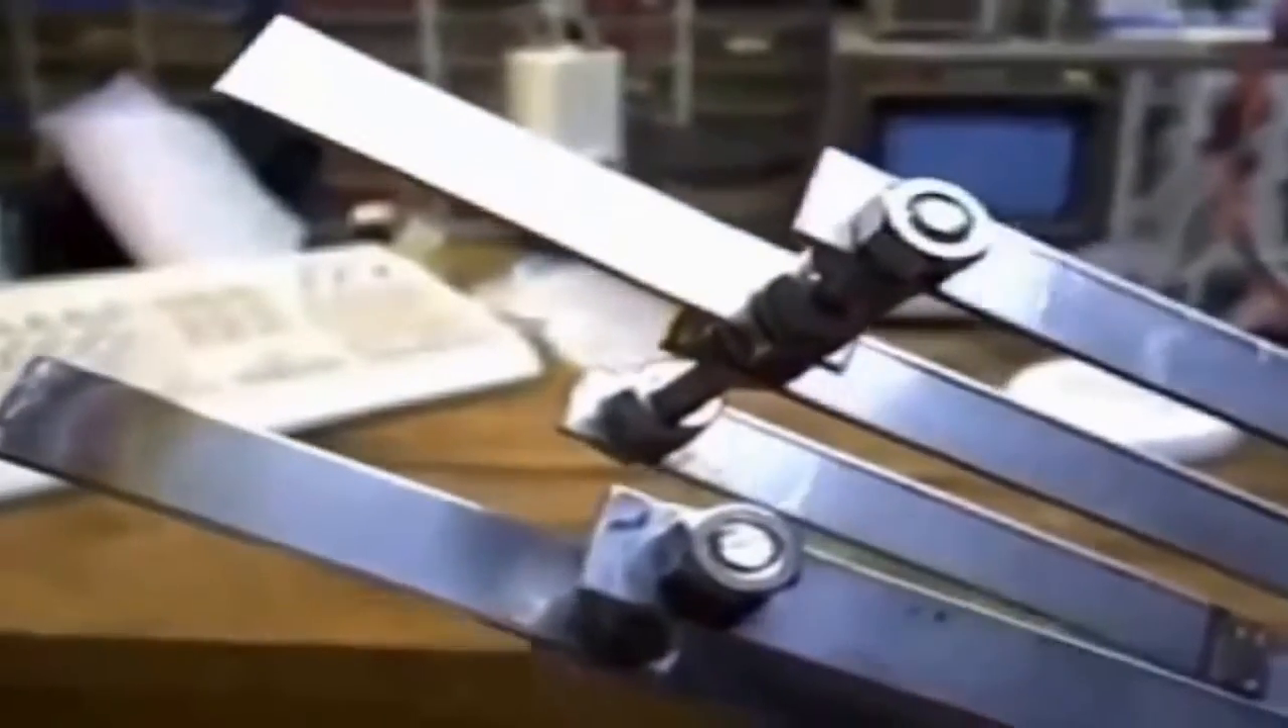Okay, I just want to show you the threaded rod assemblies and the nuts that I've assembled through the ends of the electrode extender bars.